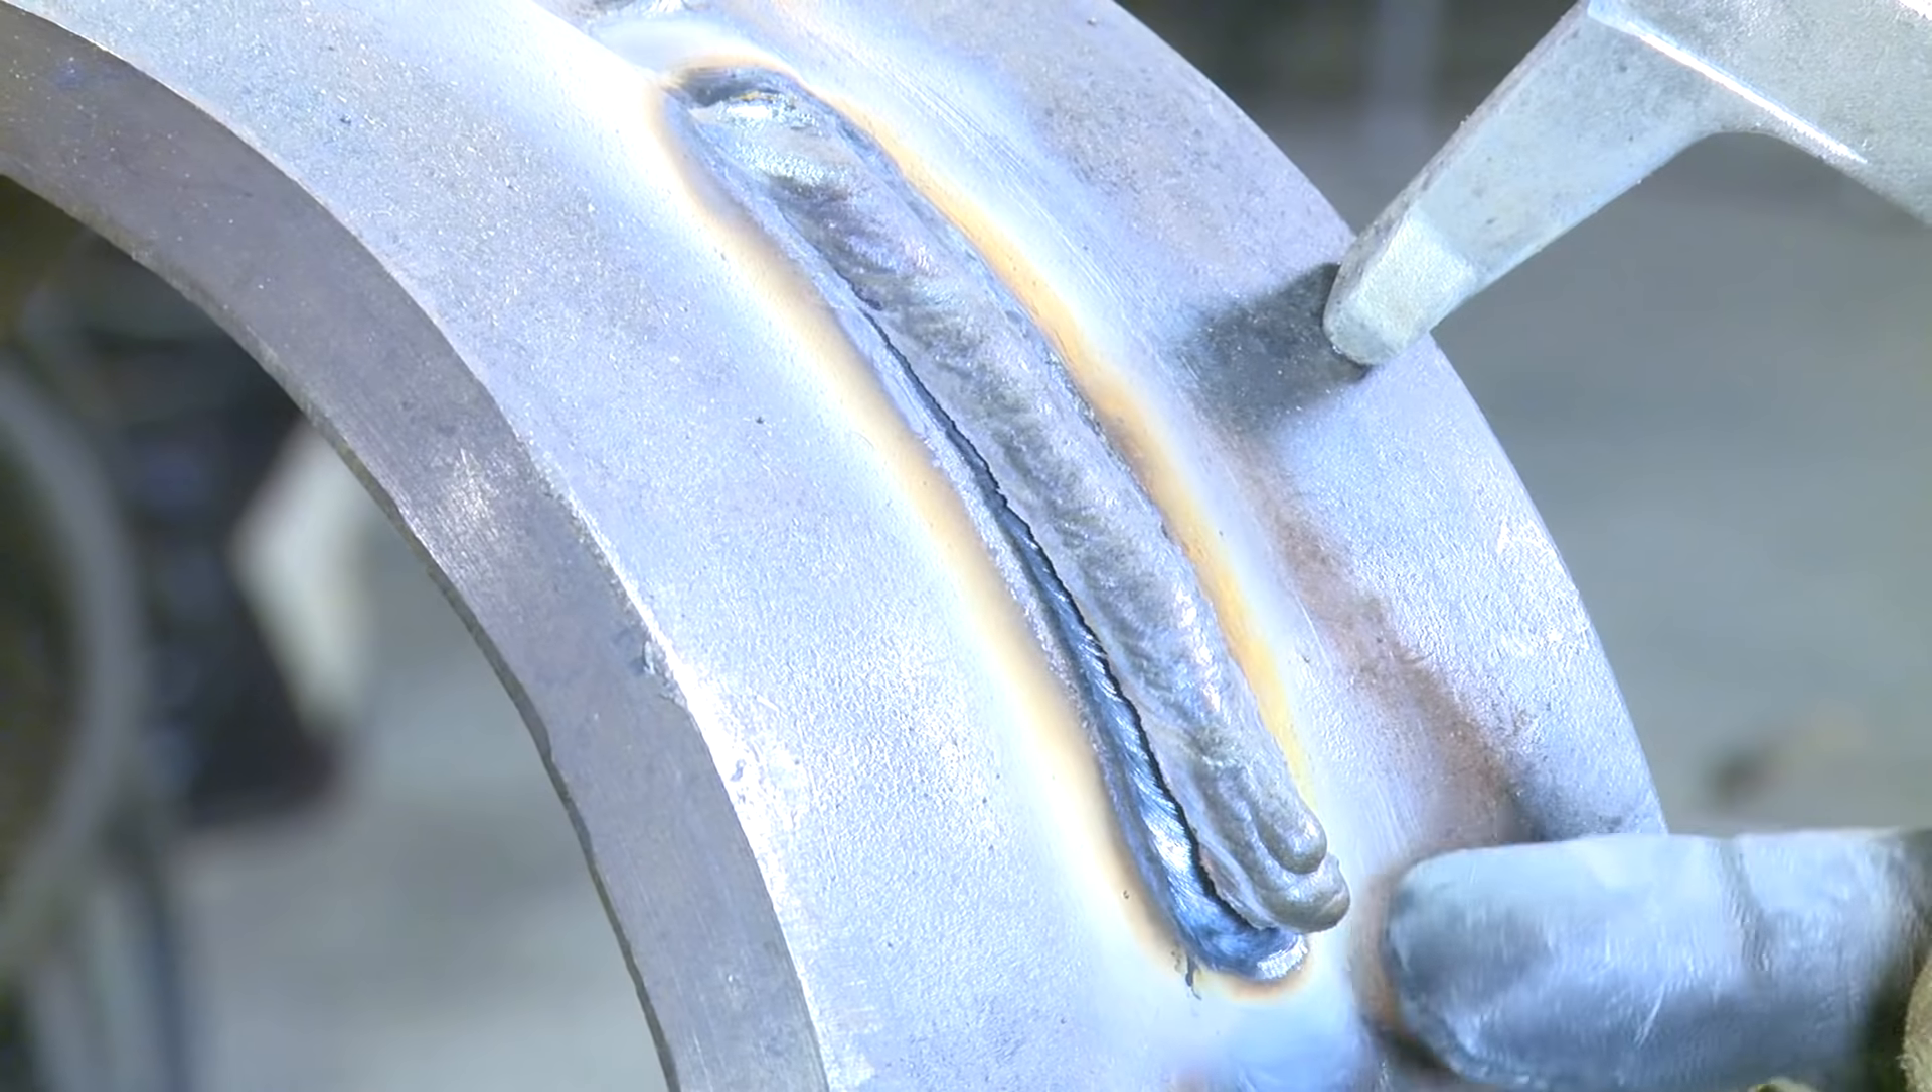We have our weld done here.